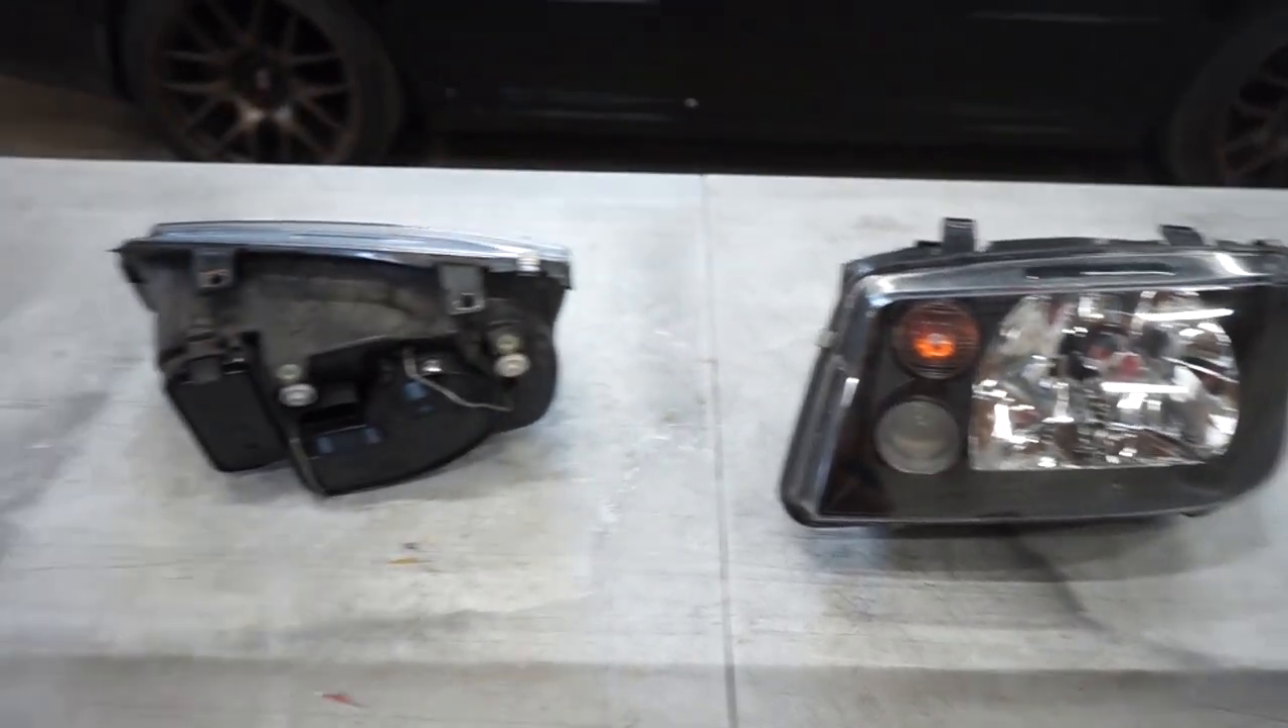All right we got the headlights off.